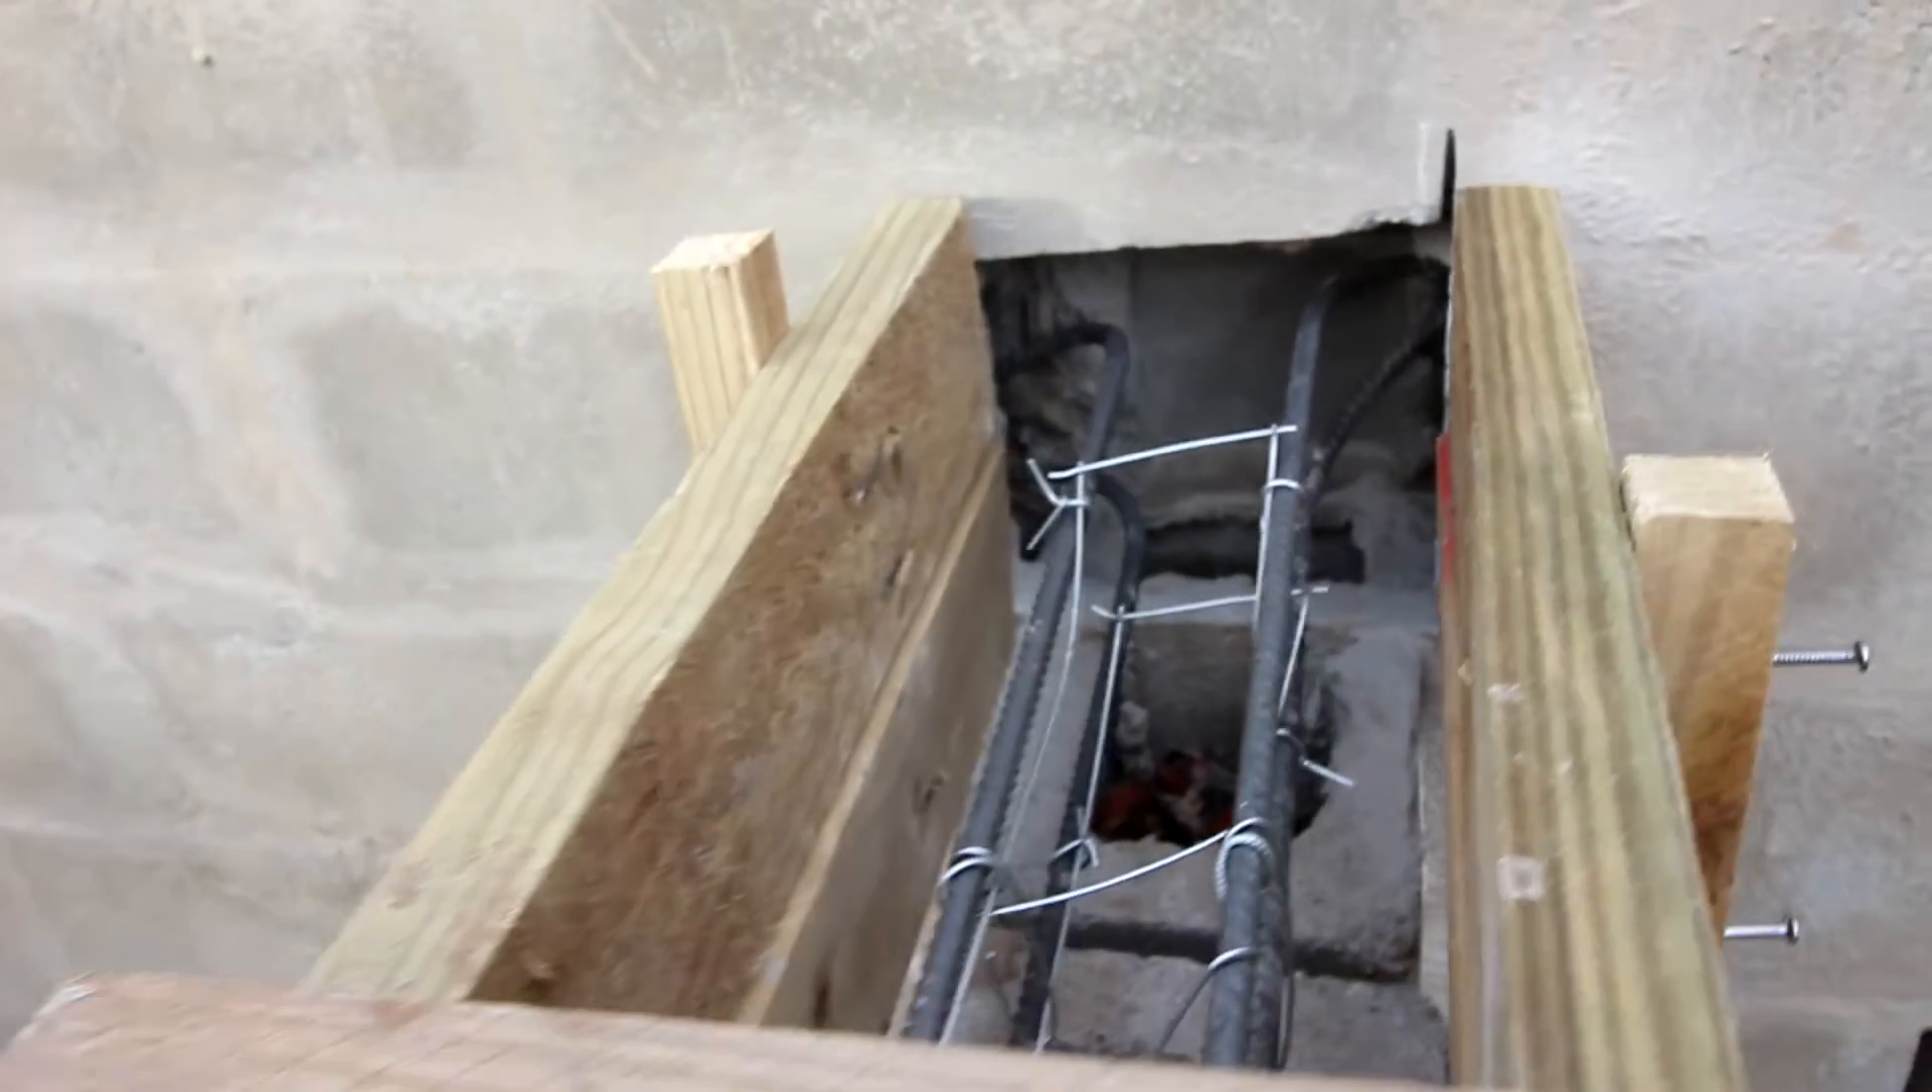Okay, so there the rebar is in place. I've tied them together.